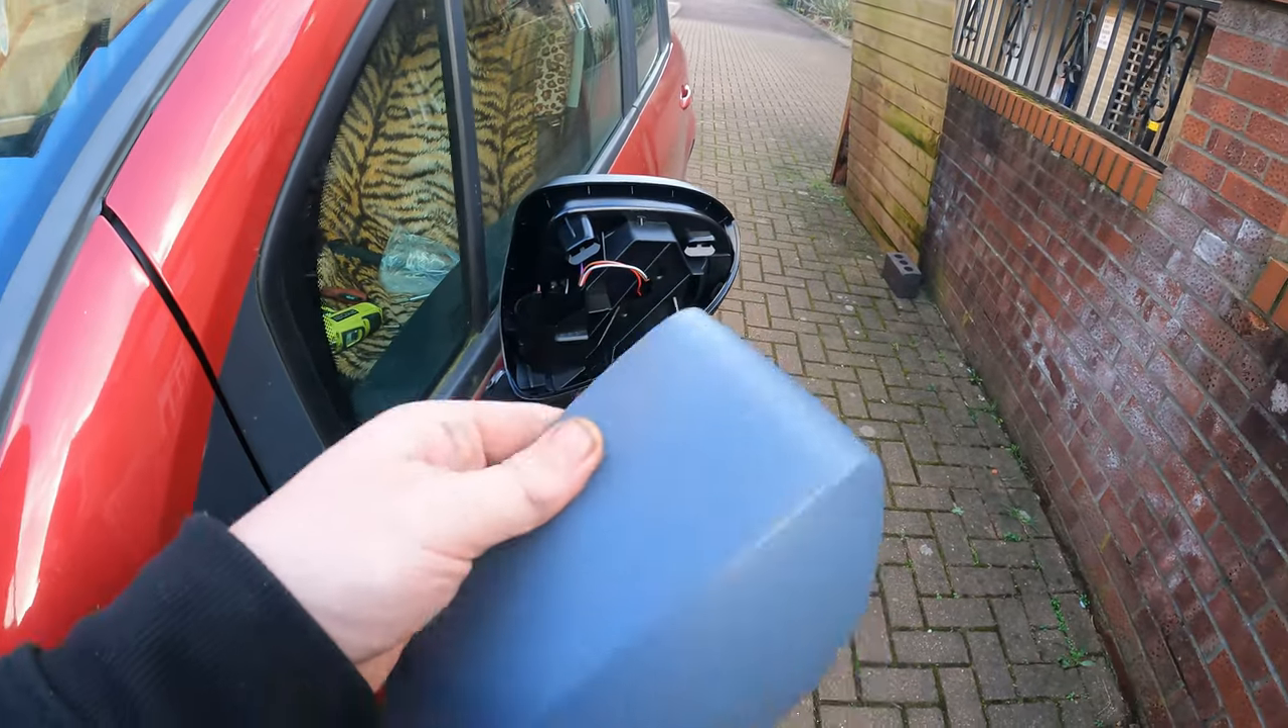All right looking much better already but we still have the cover to put back on.